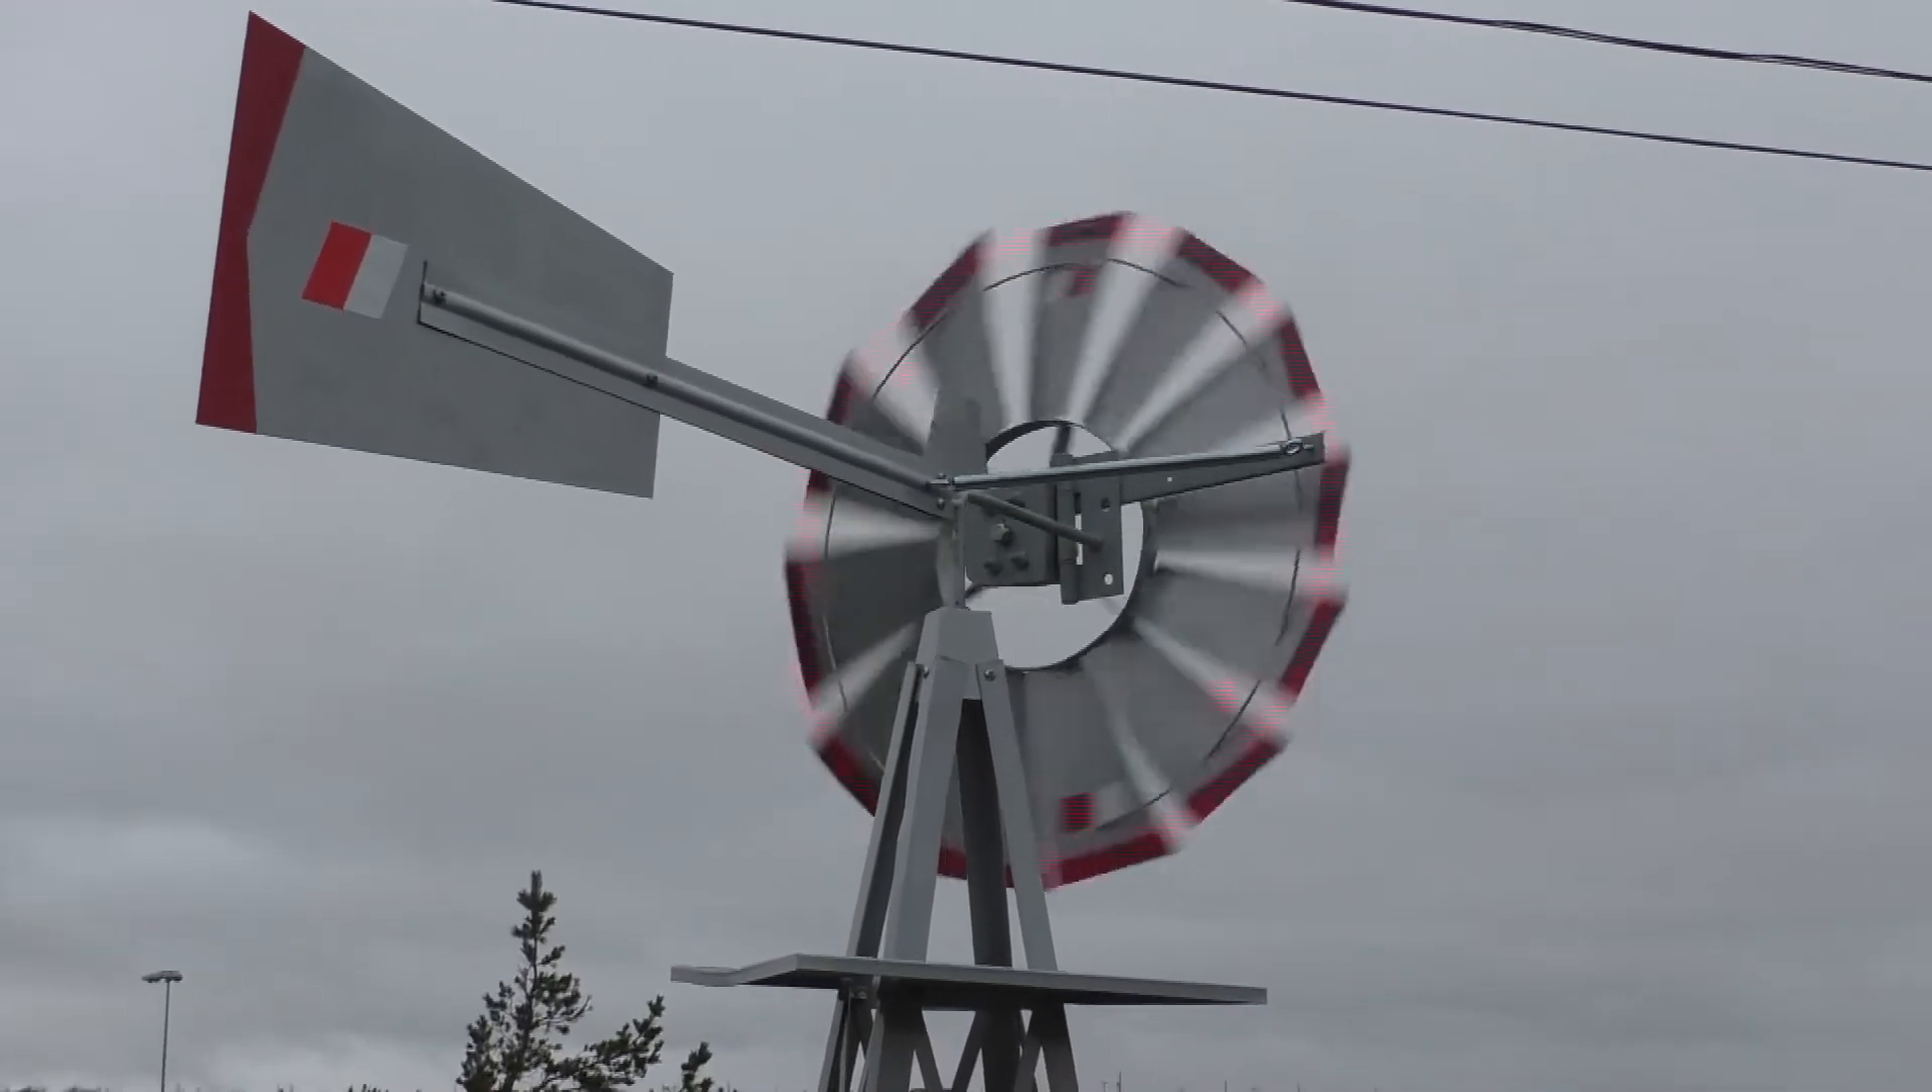So the windmill is installed now and I have a fair little breeze but not enough yet to cause the furling.